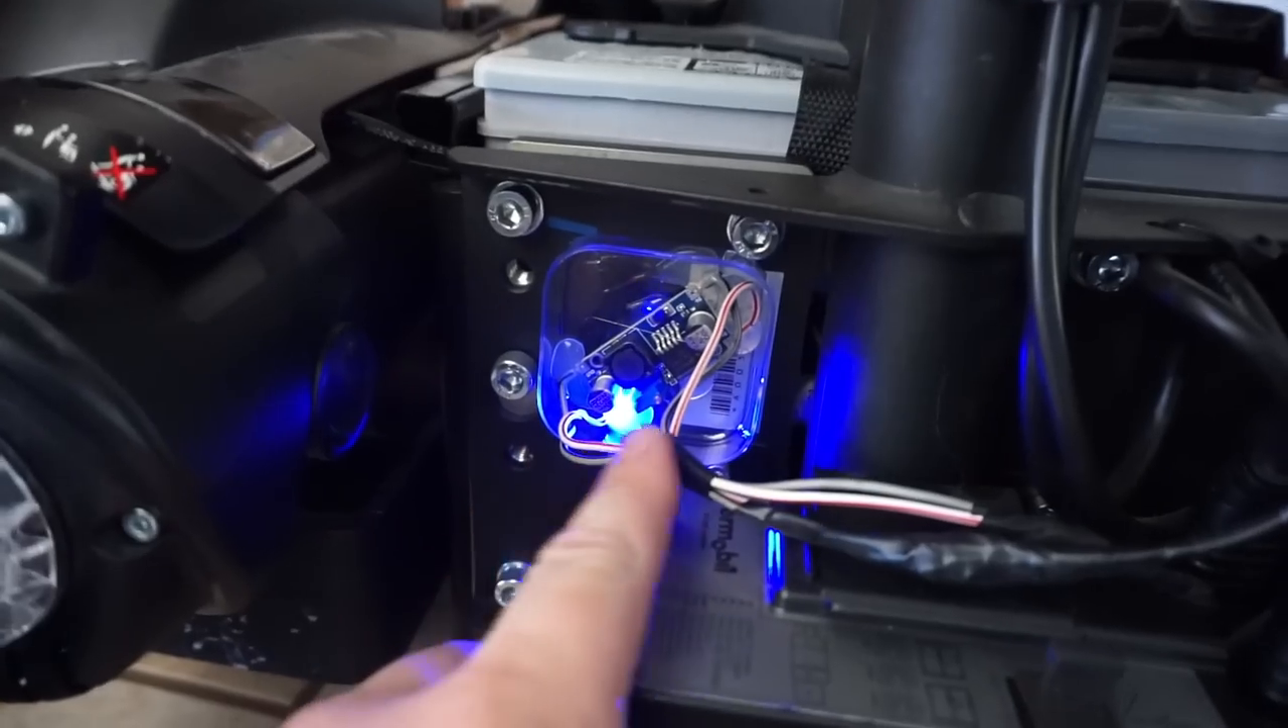And we've got our power converter stuck in here using remnants of an Apple wired headphone case, which I think is good.